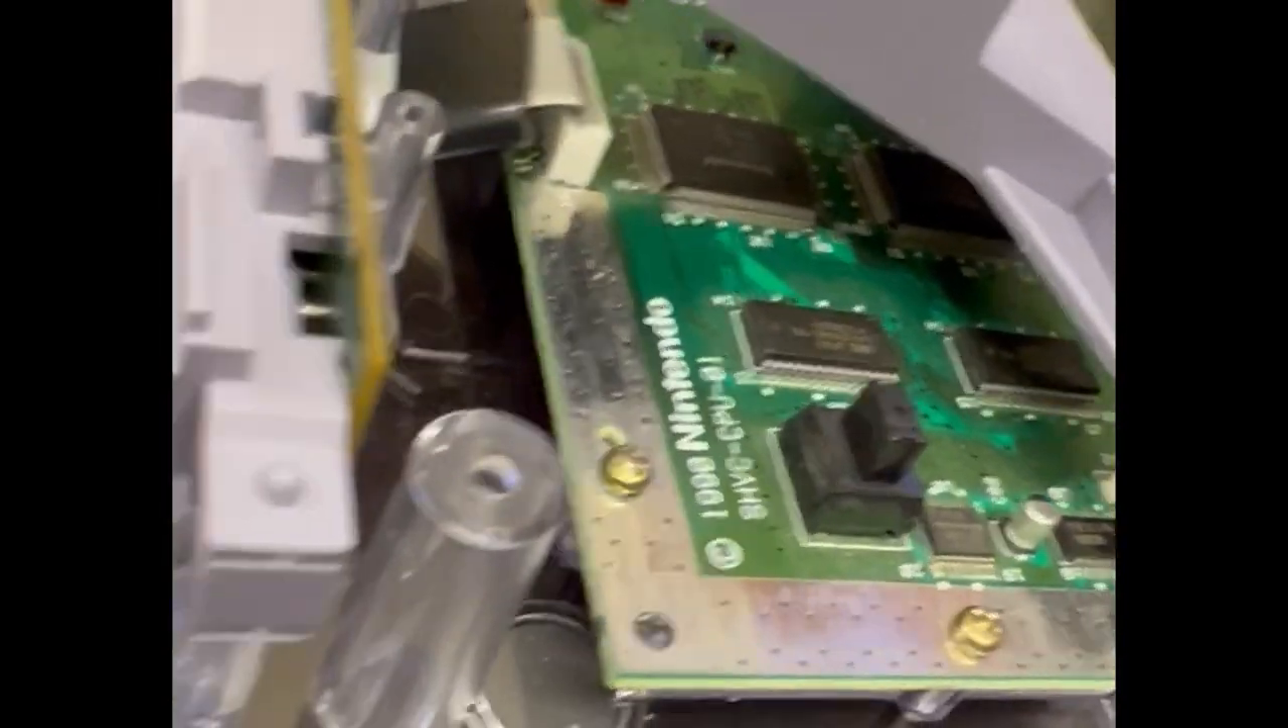So this is the board screwed in.